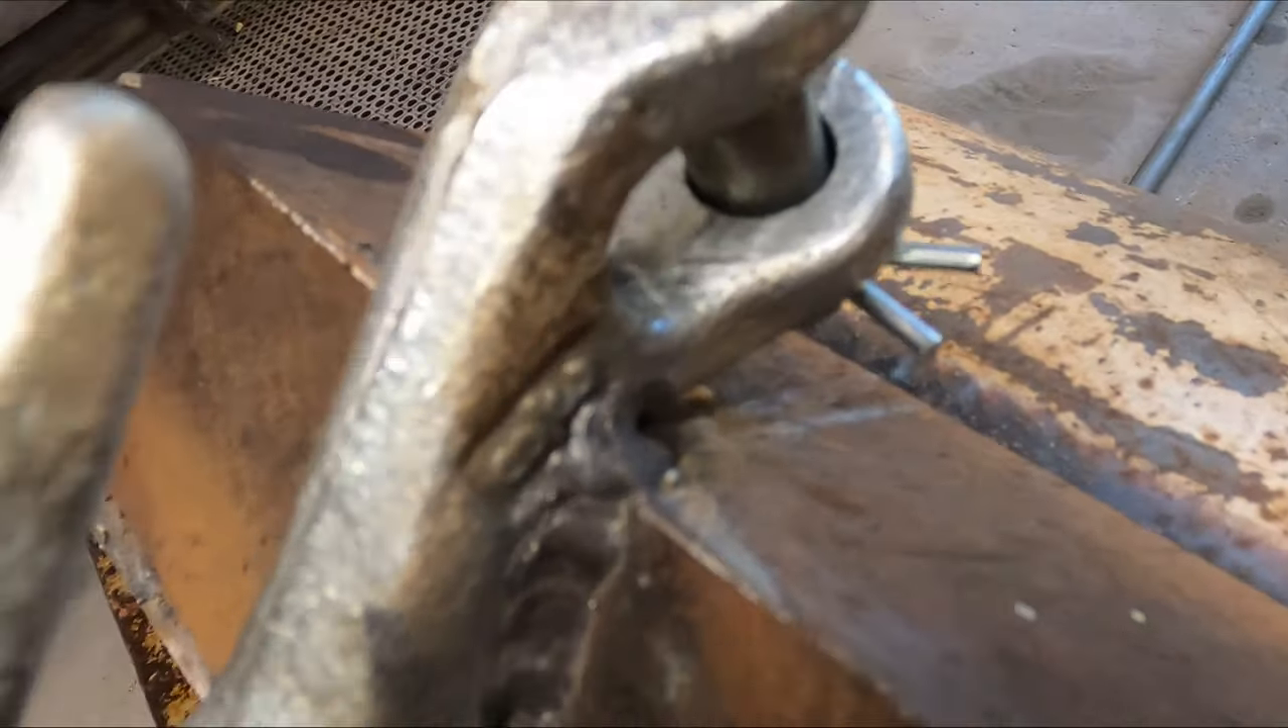We got the hooks on welds look nice.